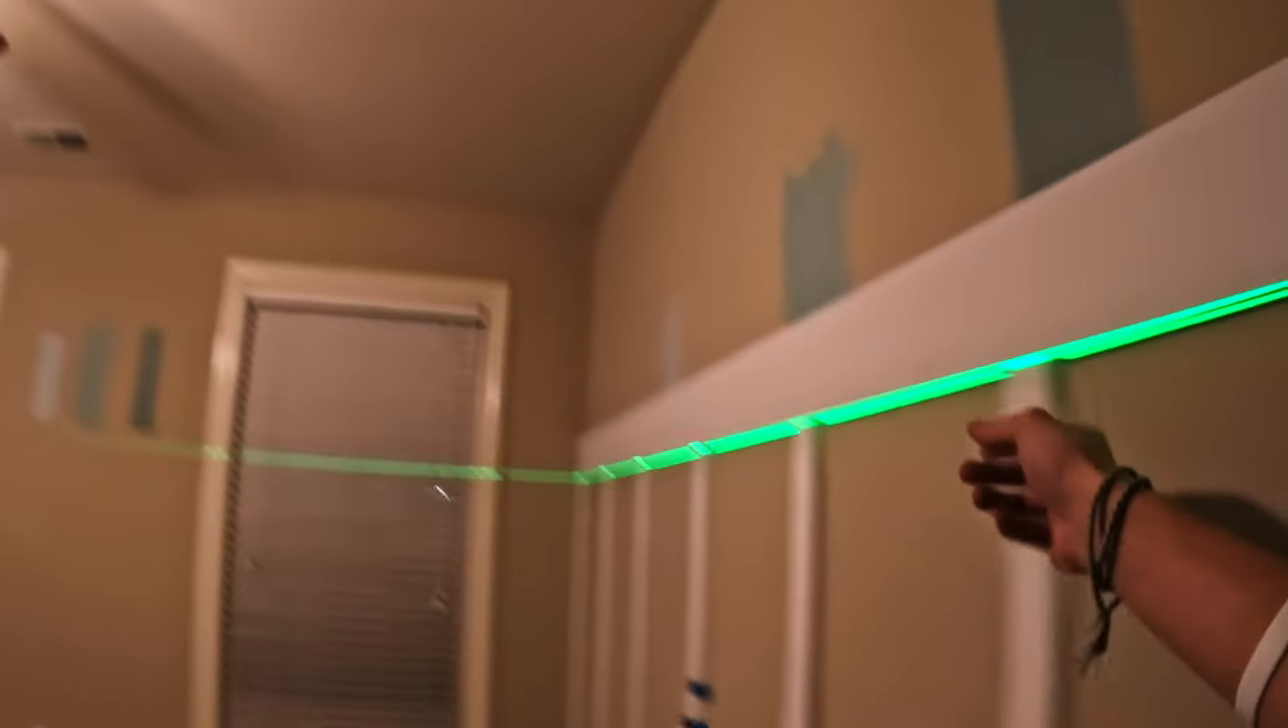So we got the board up, level, perfectly across.